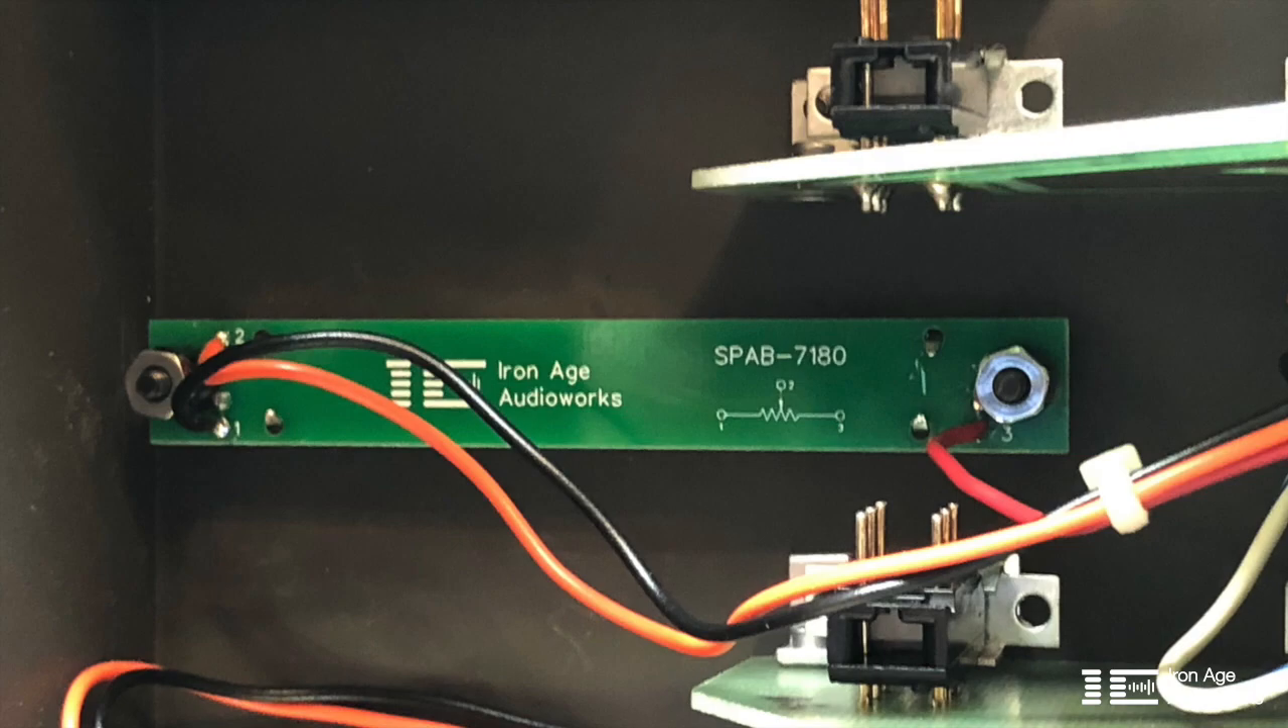This is what it looks like with the wire soldered in and this is what it looks like once it's installed and as you can see it fits perfectly within the same footprint.